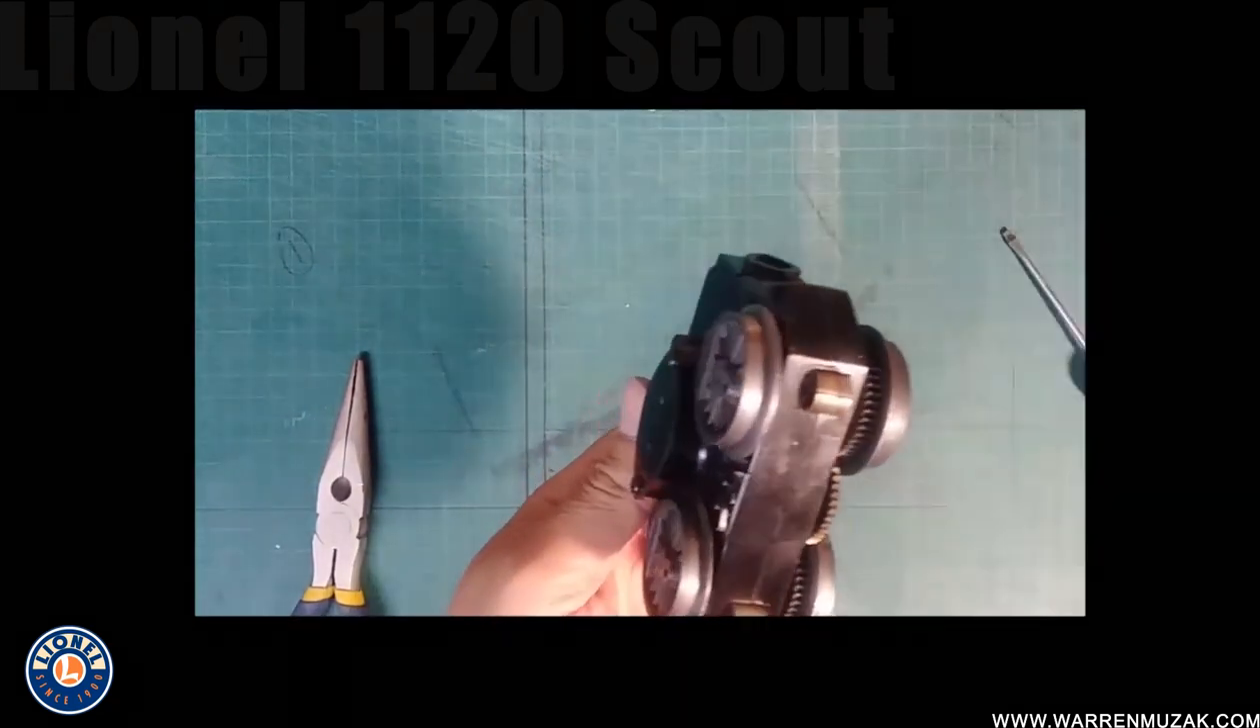And there it is There's the scout motor all back together.